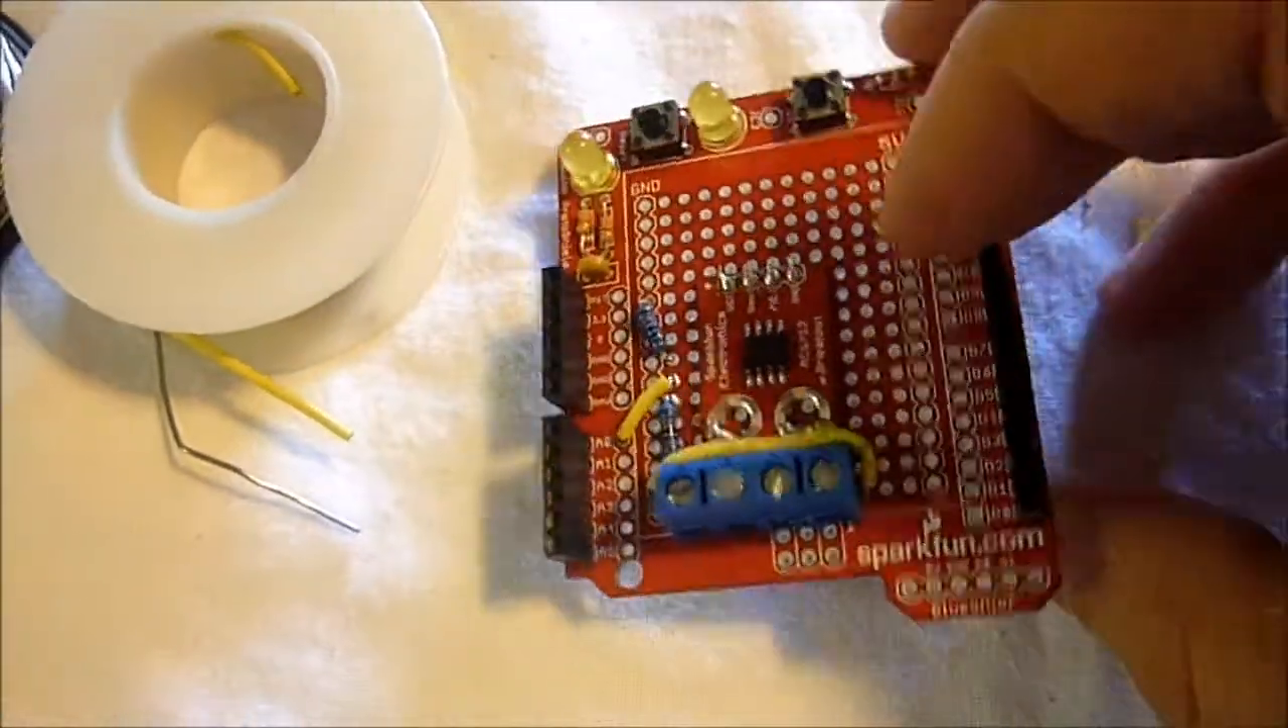So what we've done under here is on the top we put a yellow wire from one end to the other.